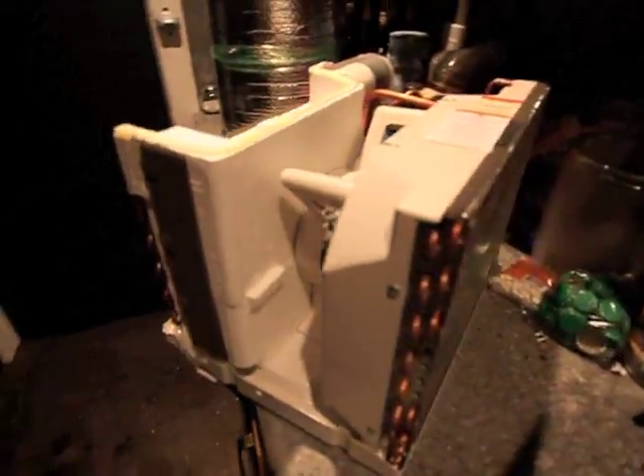Now you can see that the shell's been taken off and all the parts are exposed to the inside of the window unit.